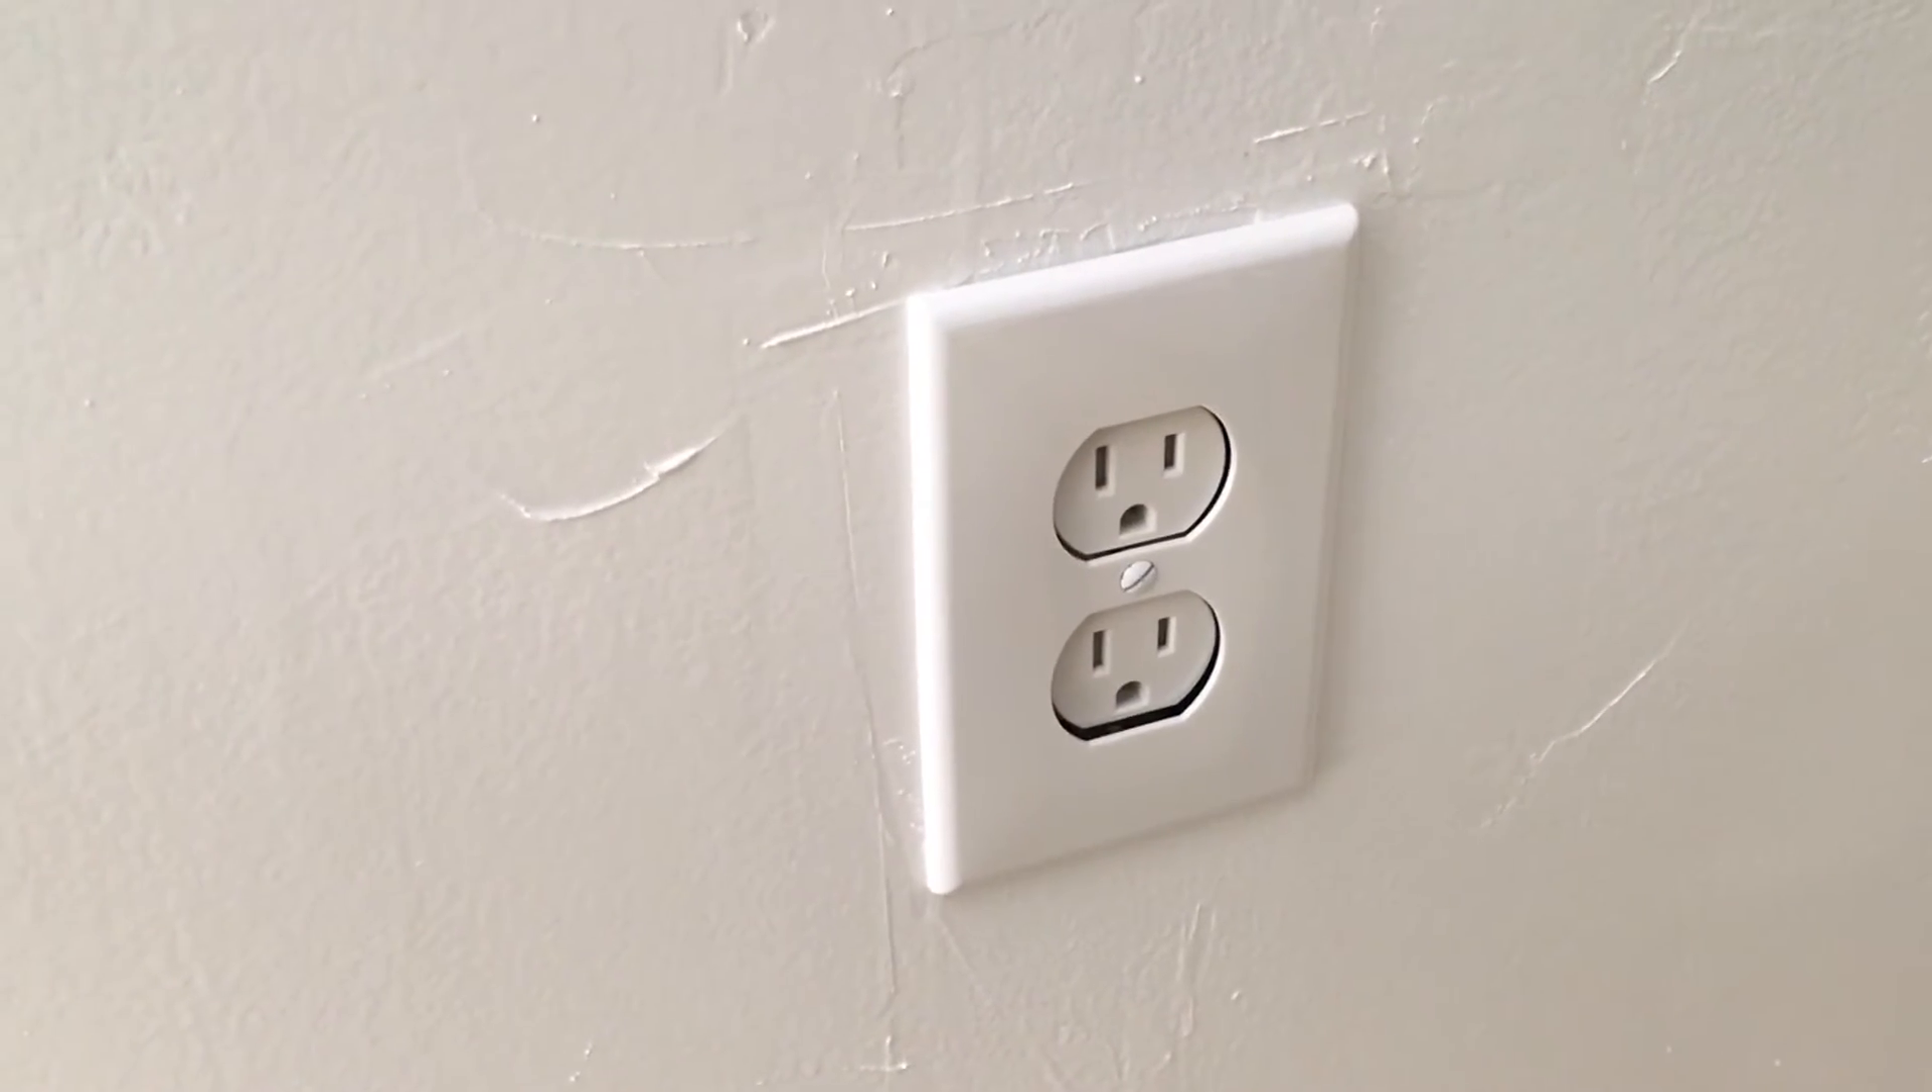That doesn't look good the outlet is recessed there way too much.